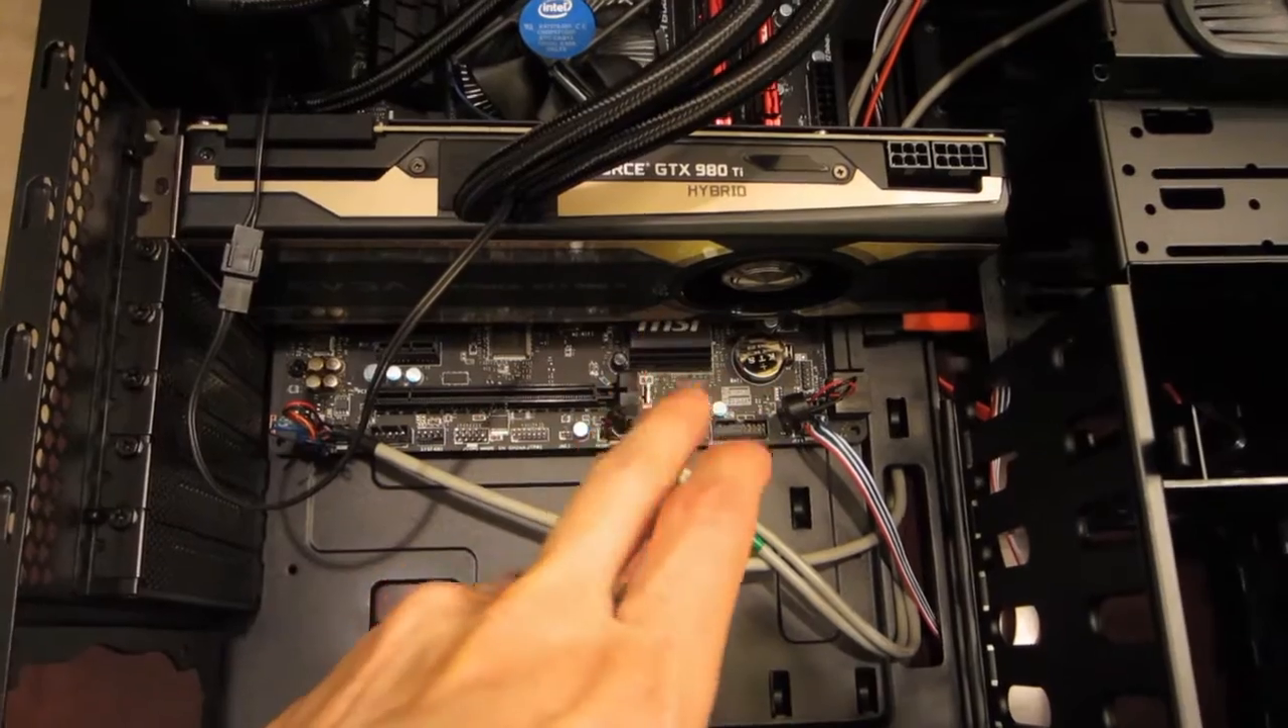Alright, I've got the video card in here.